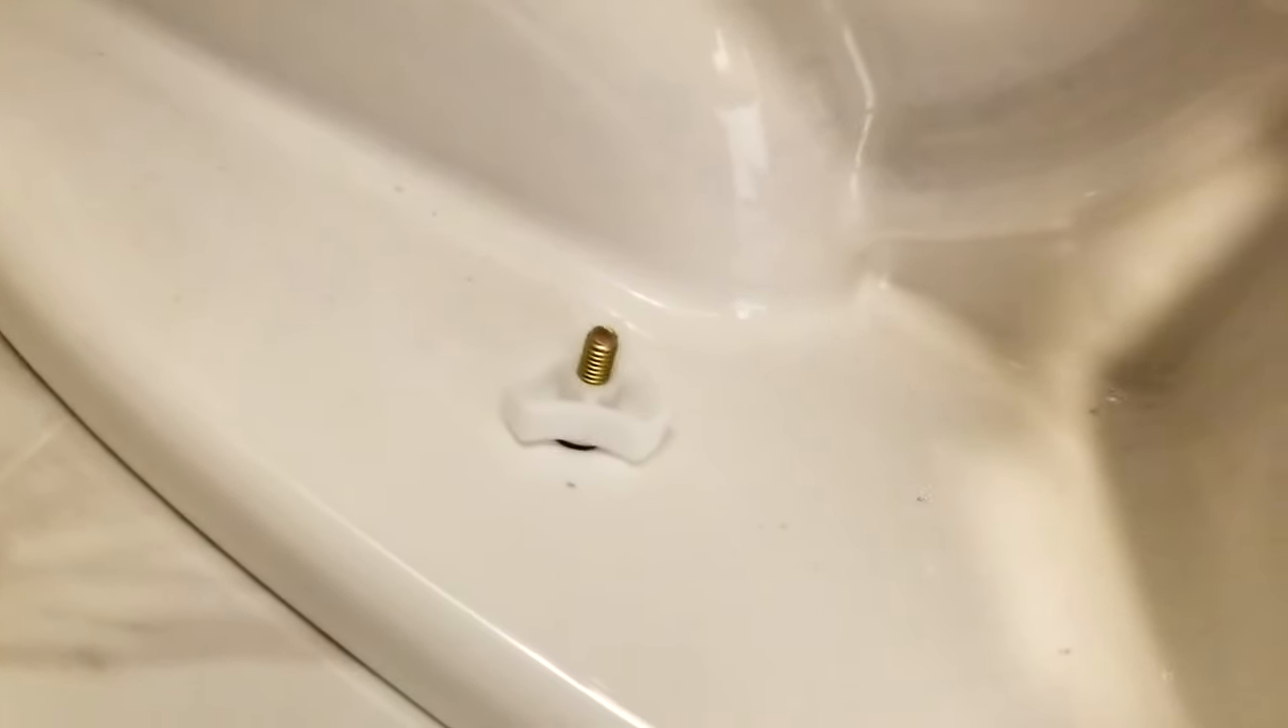So here you can see we got the toilet in they're fastened down with these bigger plastic nuts now which i really like.